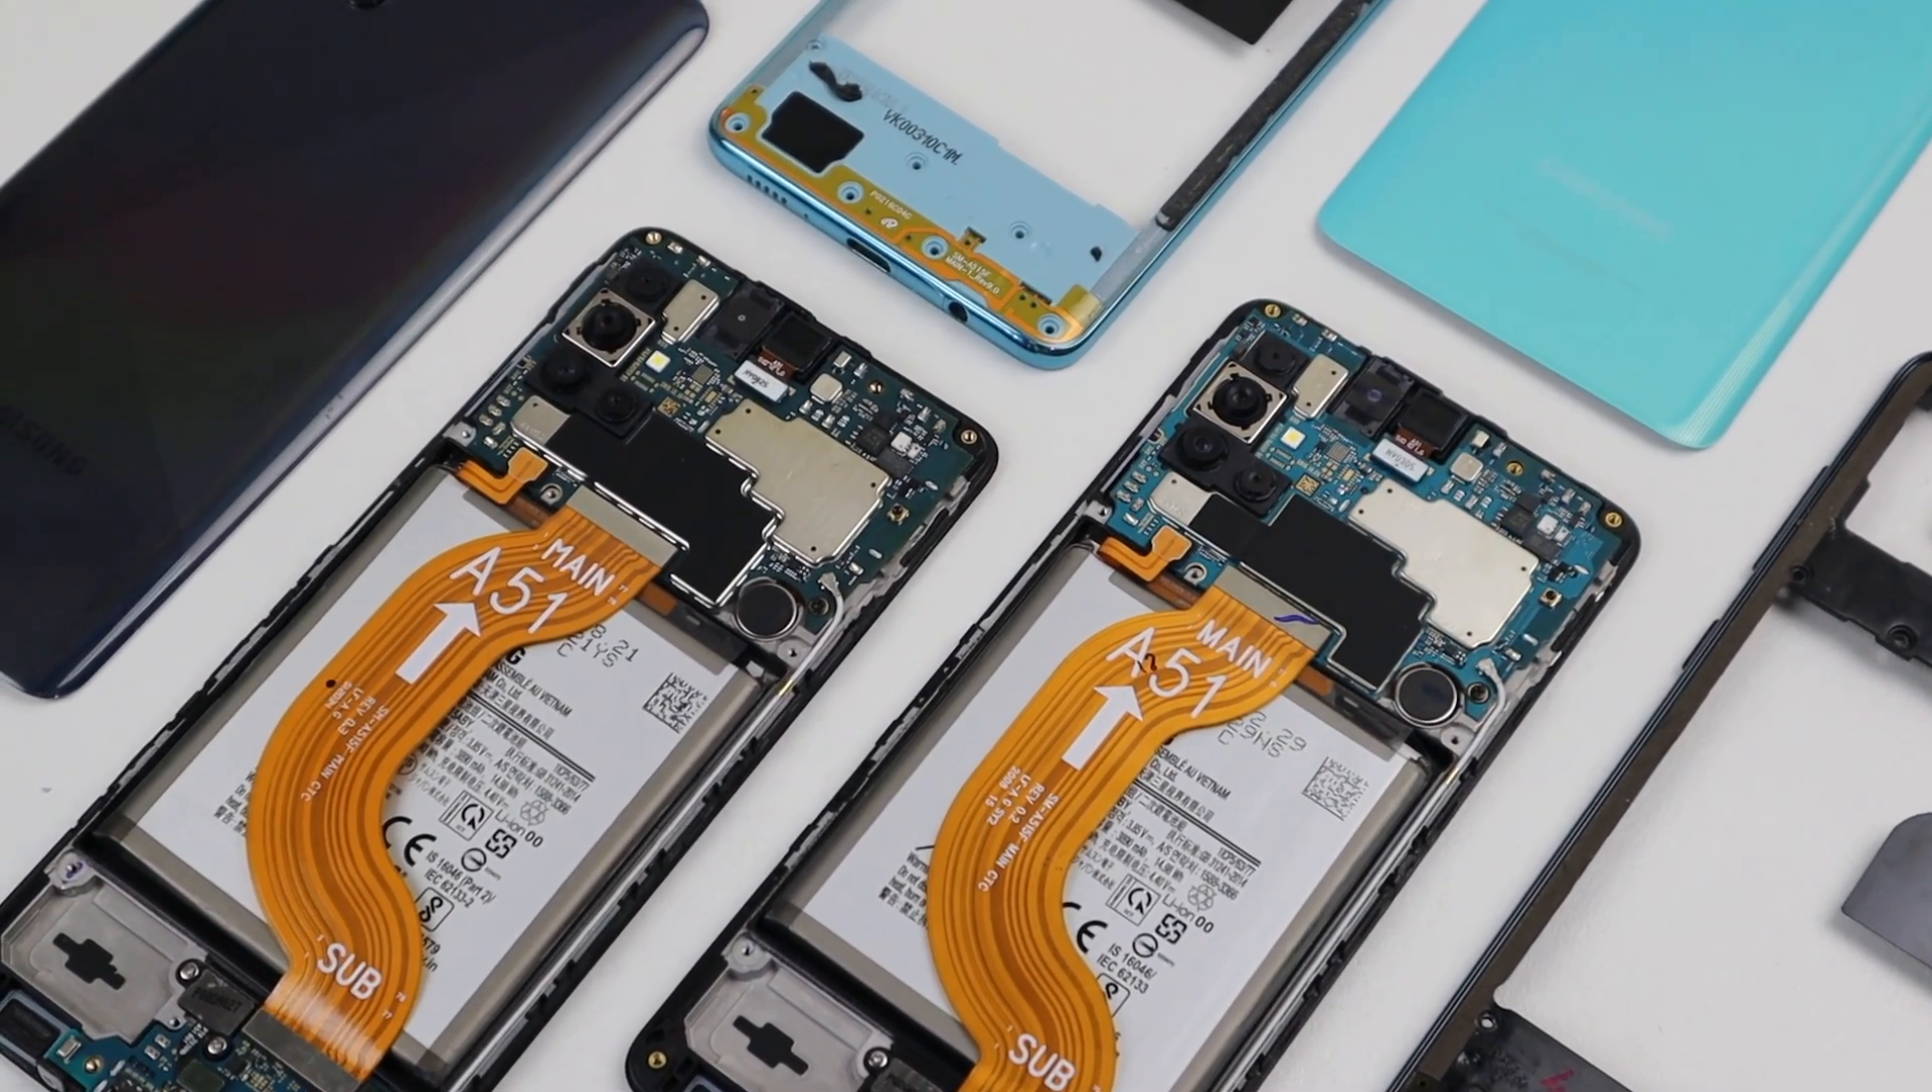With the backs removed, we get our first look inside these phones.